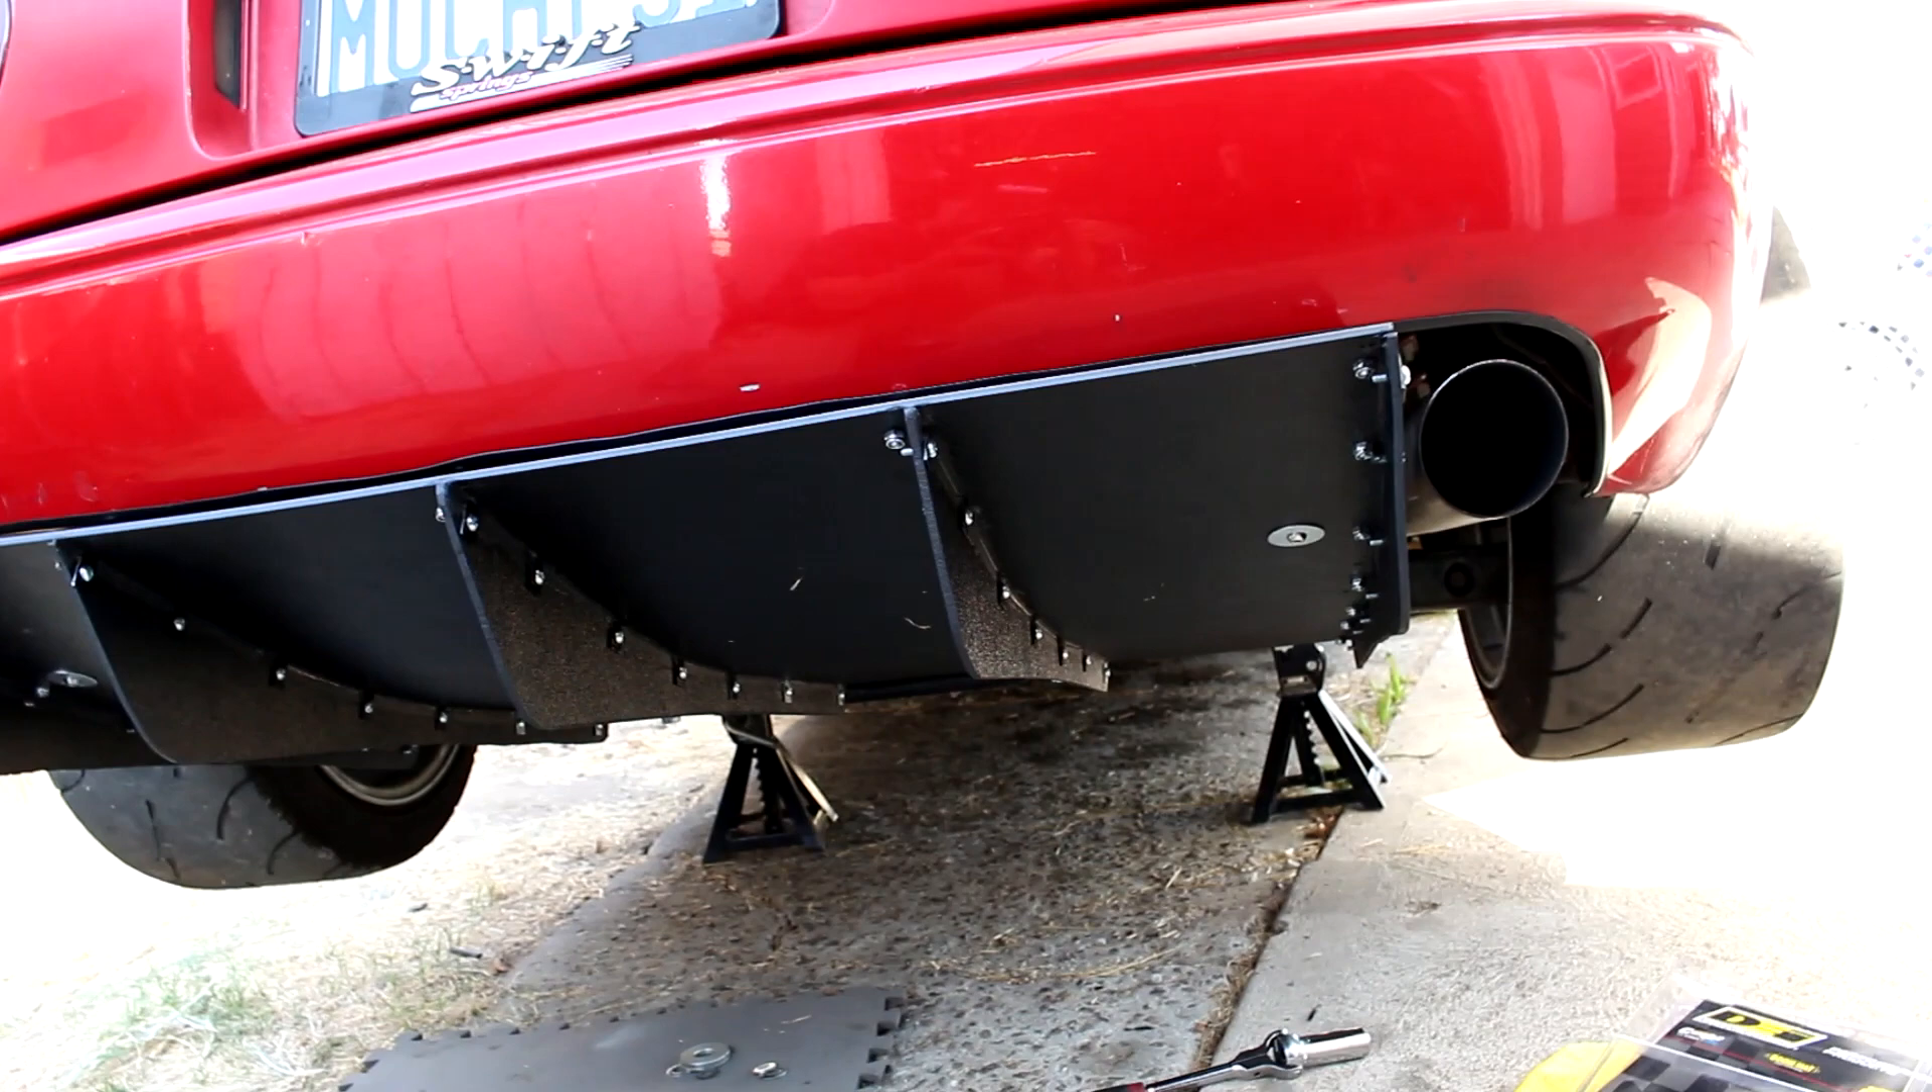I can just push this diffuser all the way up to the bumper.